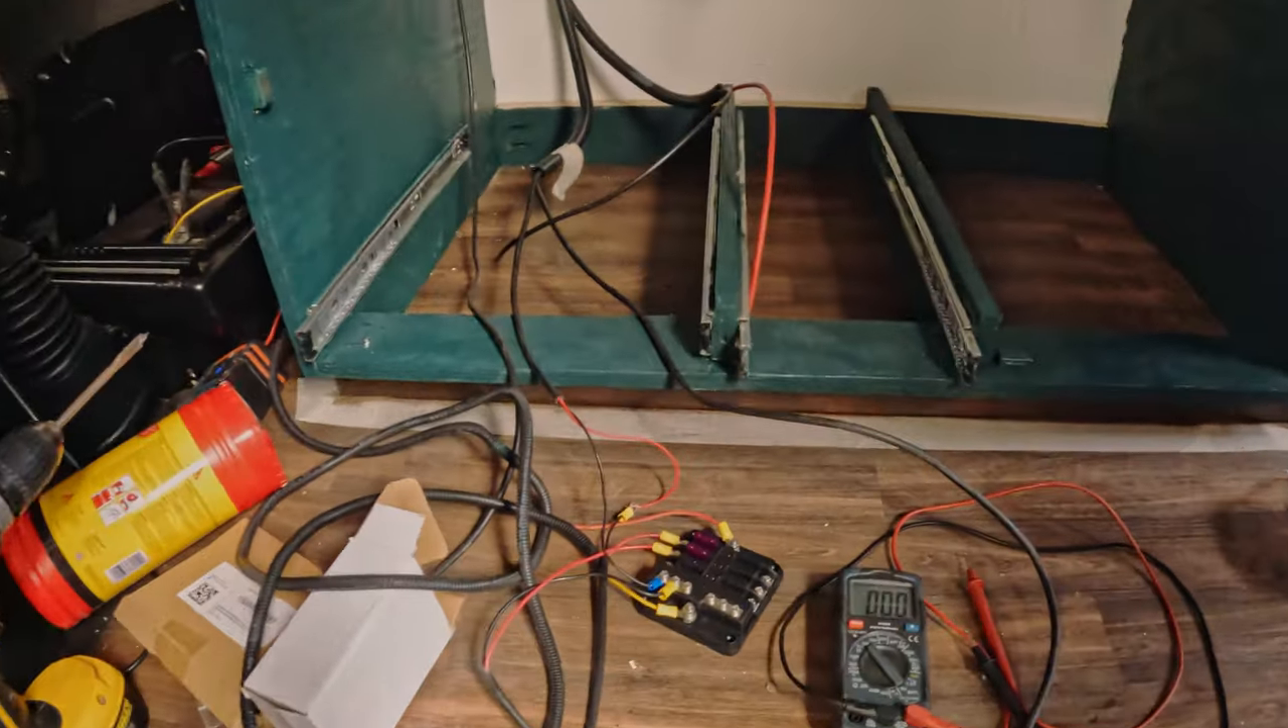So while she's been doing that, I temporarily wired up our fuse box just to make sure everything's fine before I fix it in place.